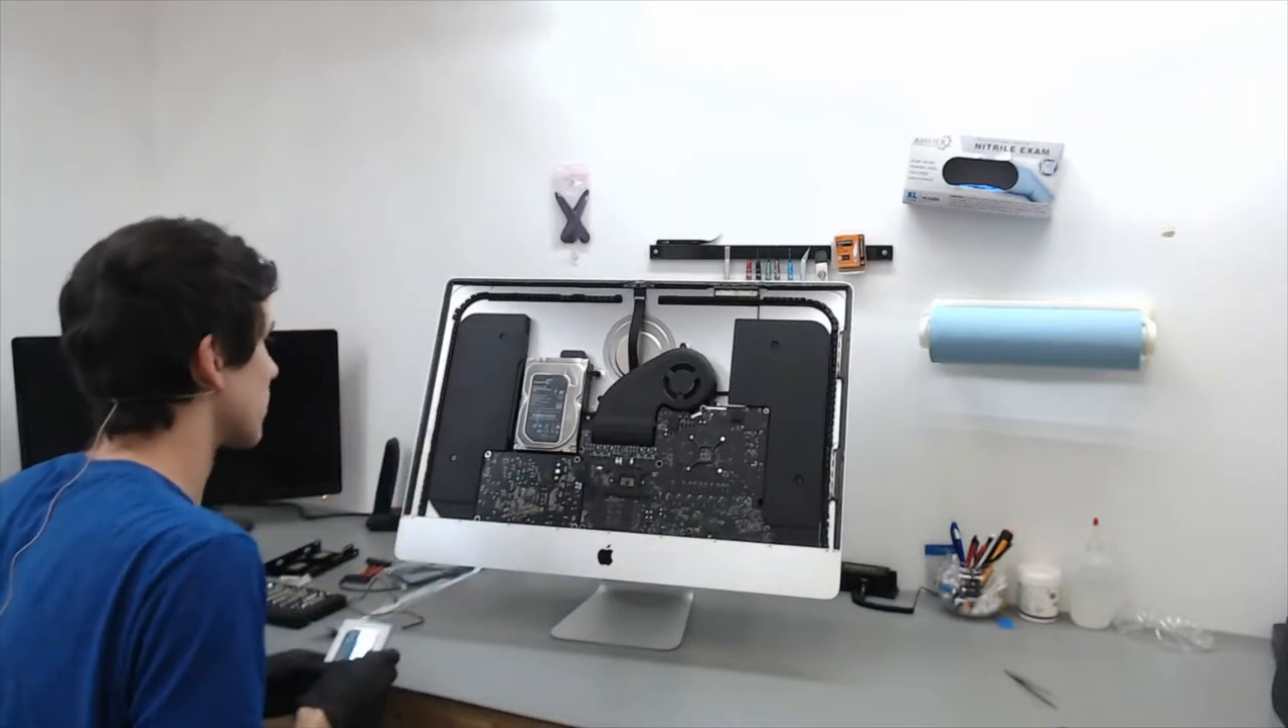Now that we have our LCD panel removed, we have full access to the rest of the iMac.